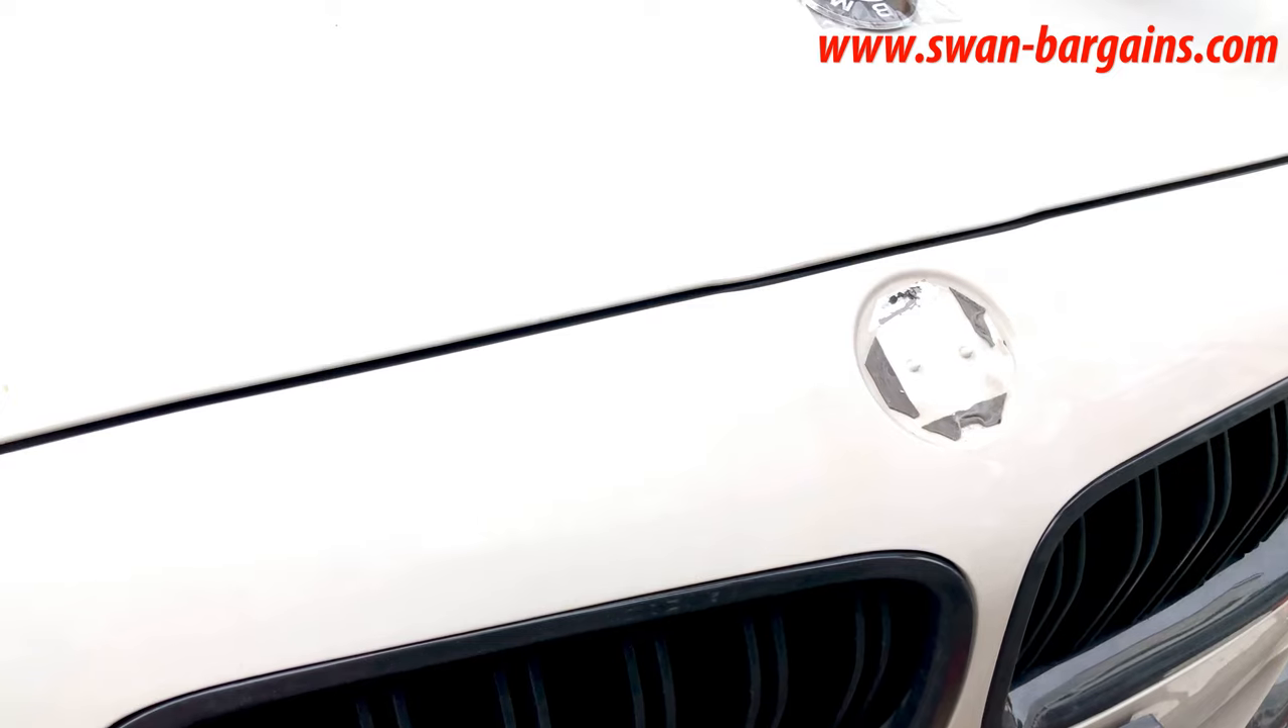You will notice this emblem came off easily because the stock emblem has been removed before for bumper spray painting earlier.